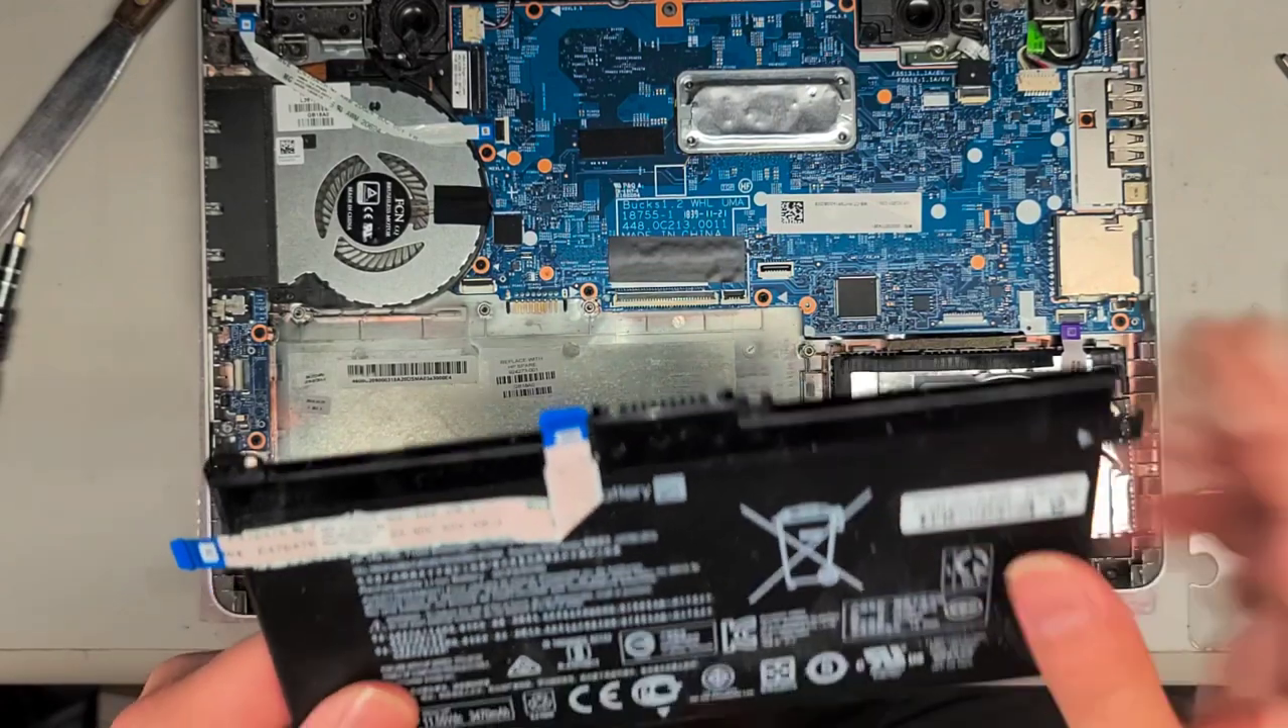Now we got the battery out.